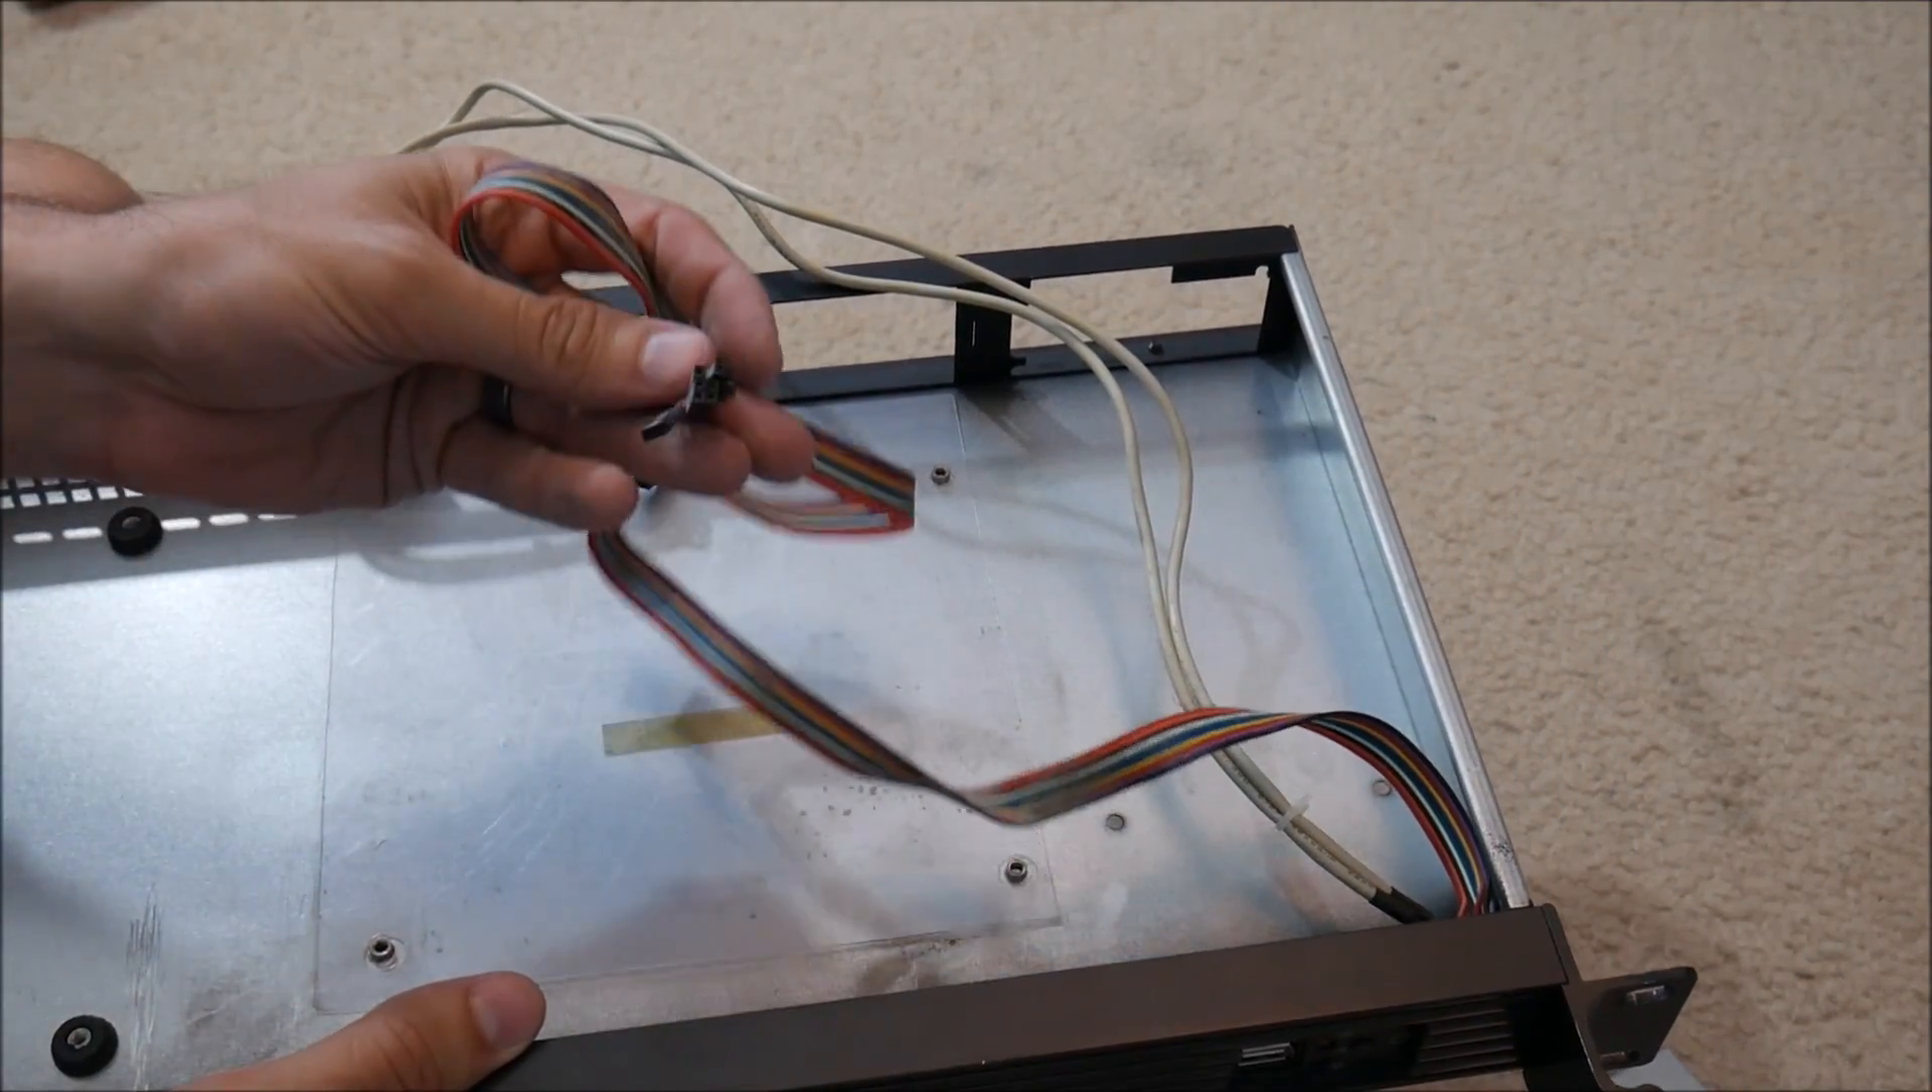So basically we've removed all of the fans from the front. We've removed the power supply. We've removed the old motherboard, the old hard drives.